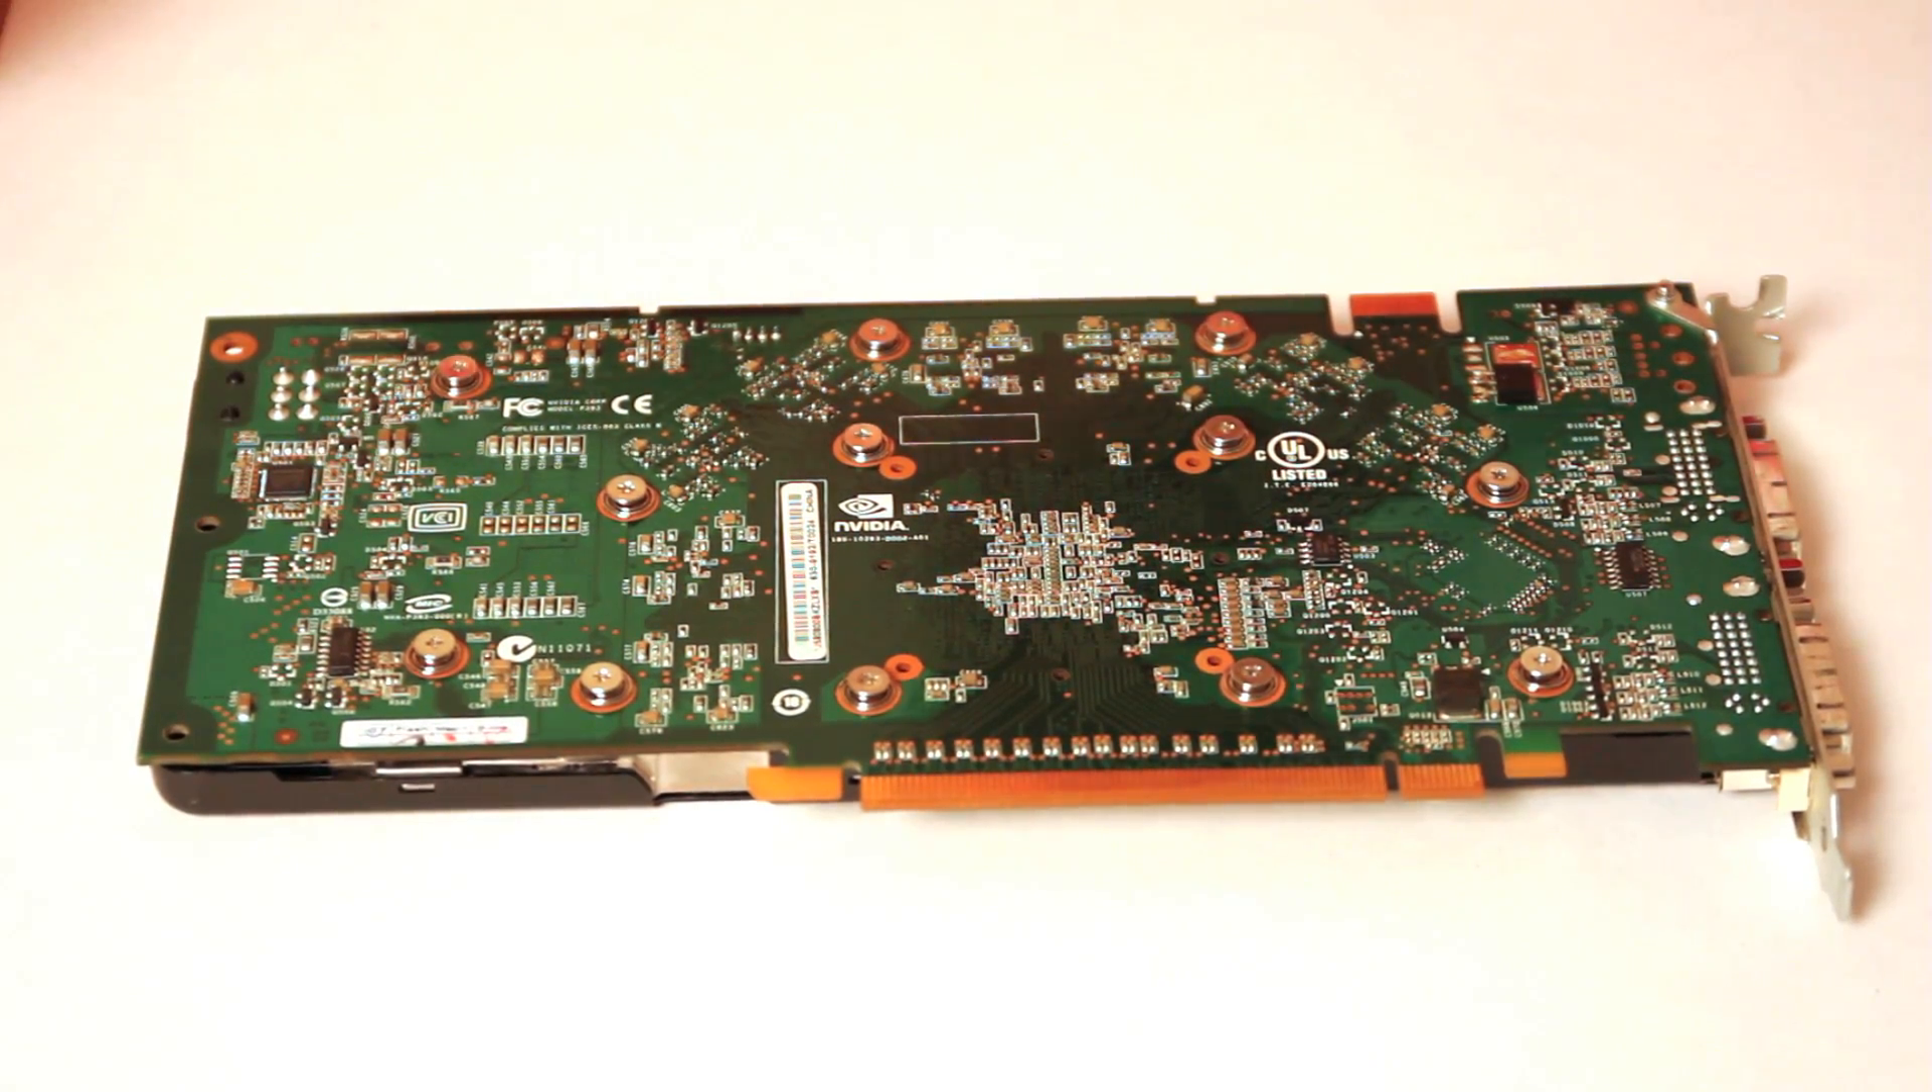And there we go all the screws are back in.